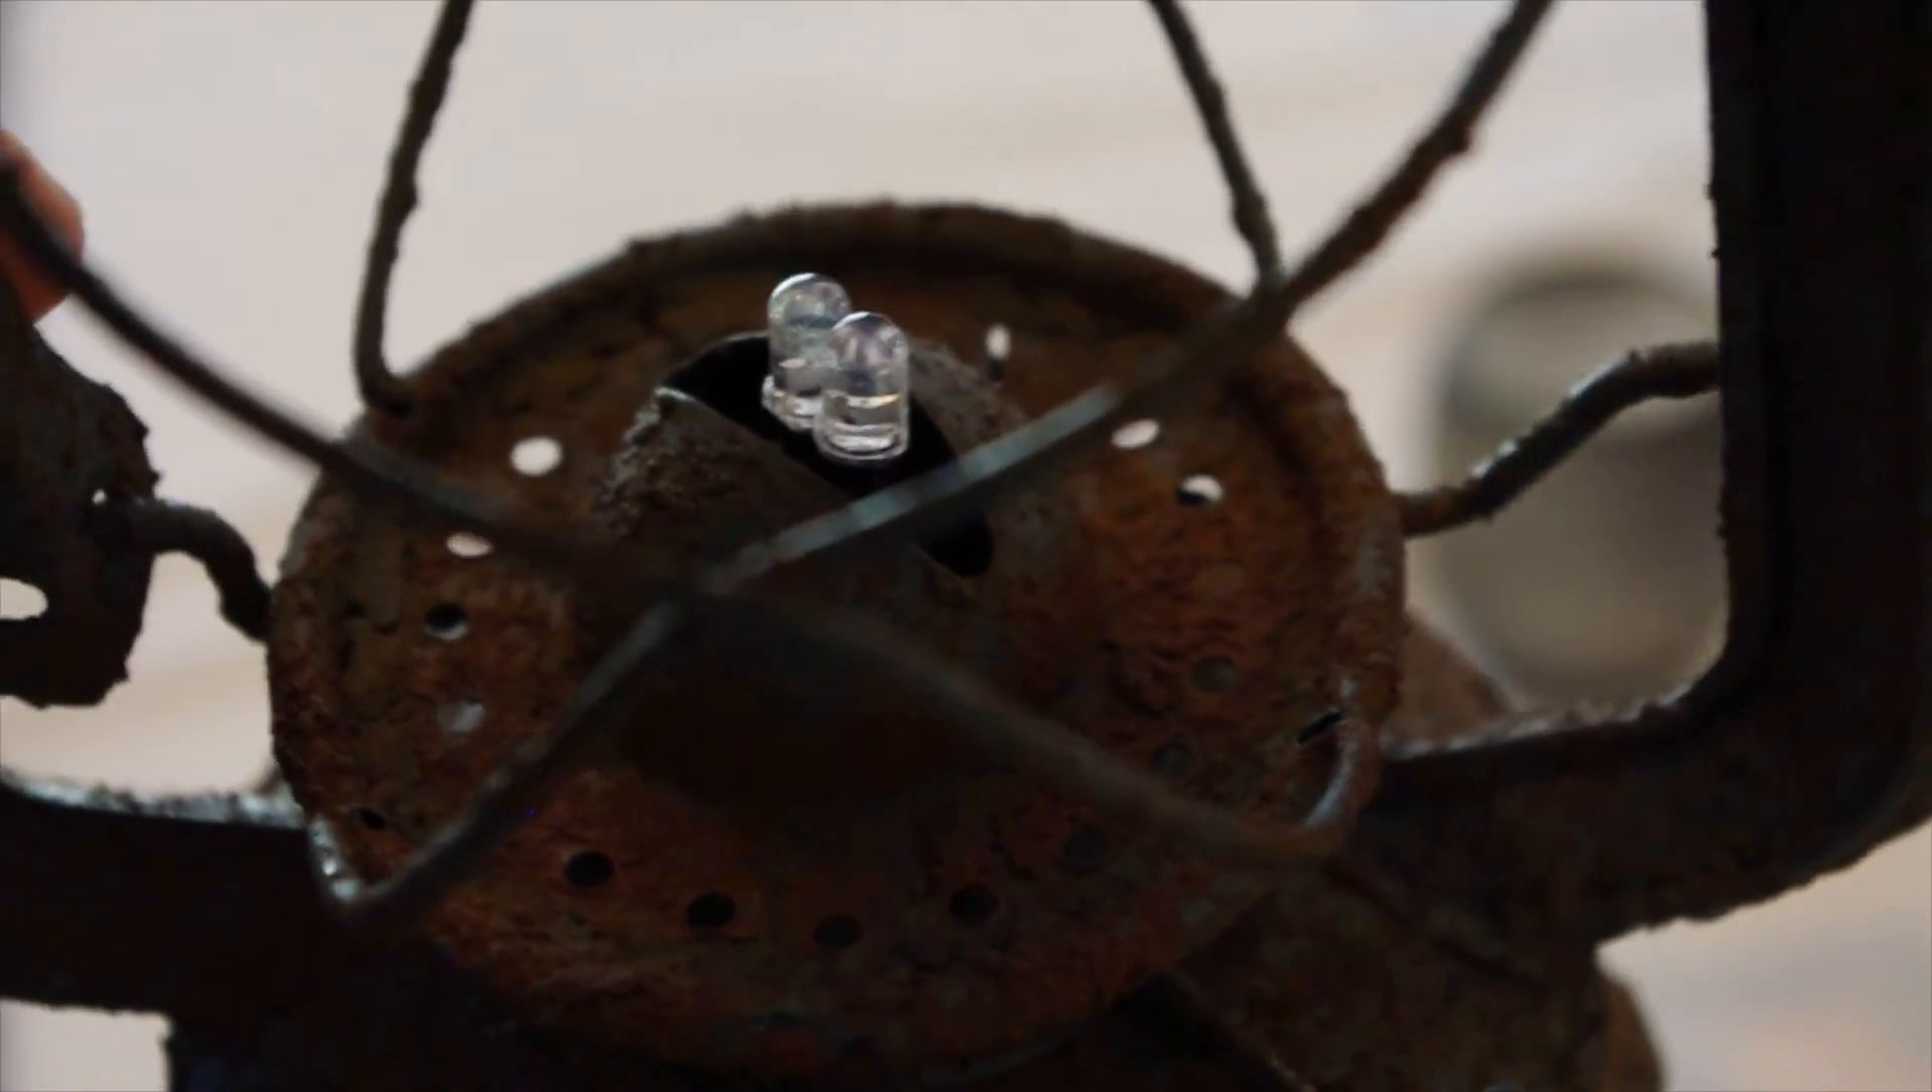Now you can see that the LEDs stick up there through the slot where the wick would go.